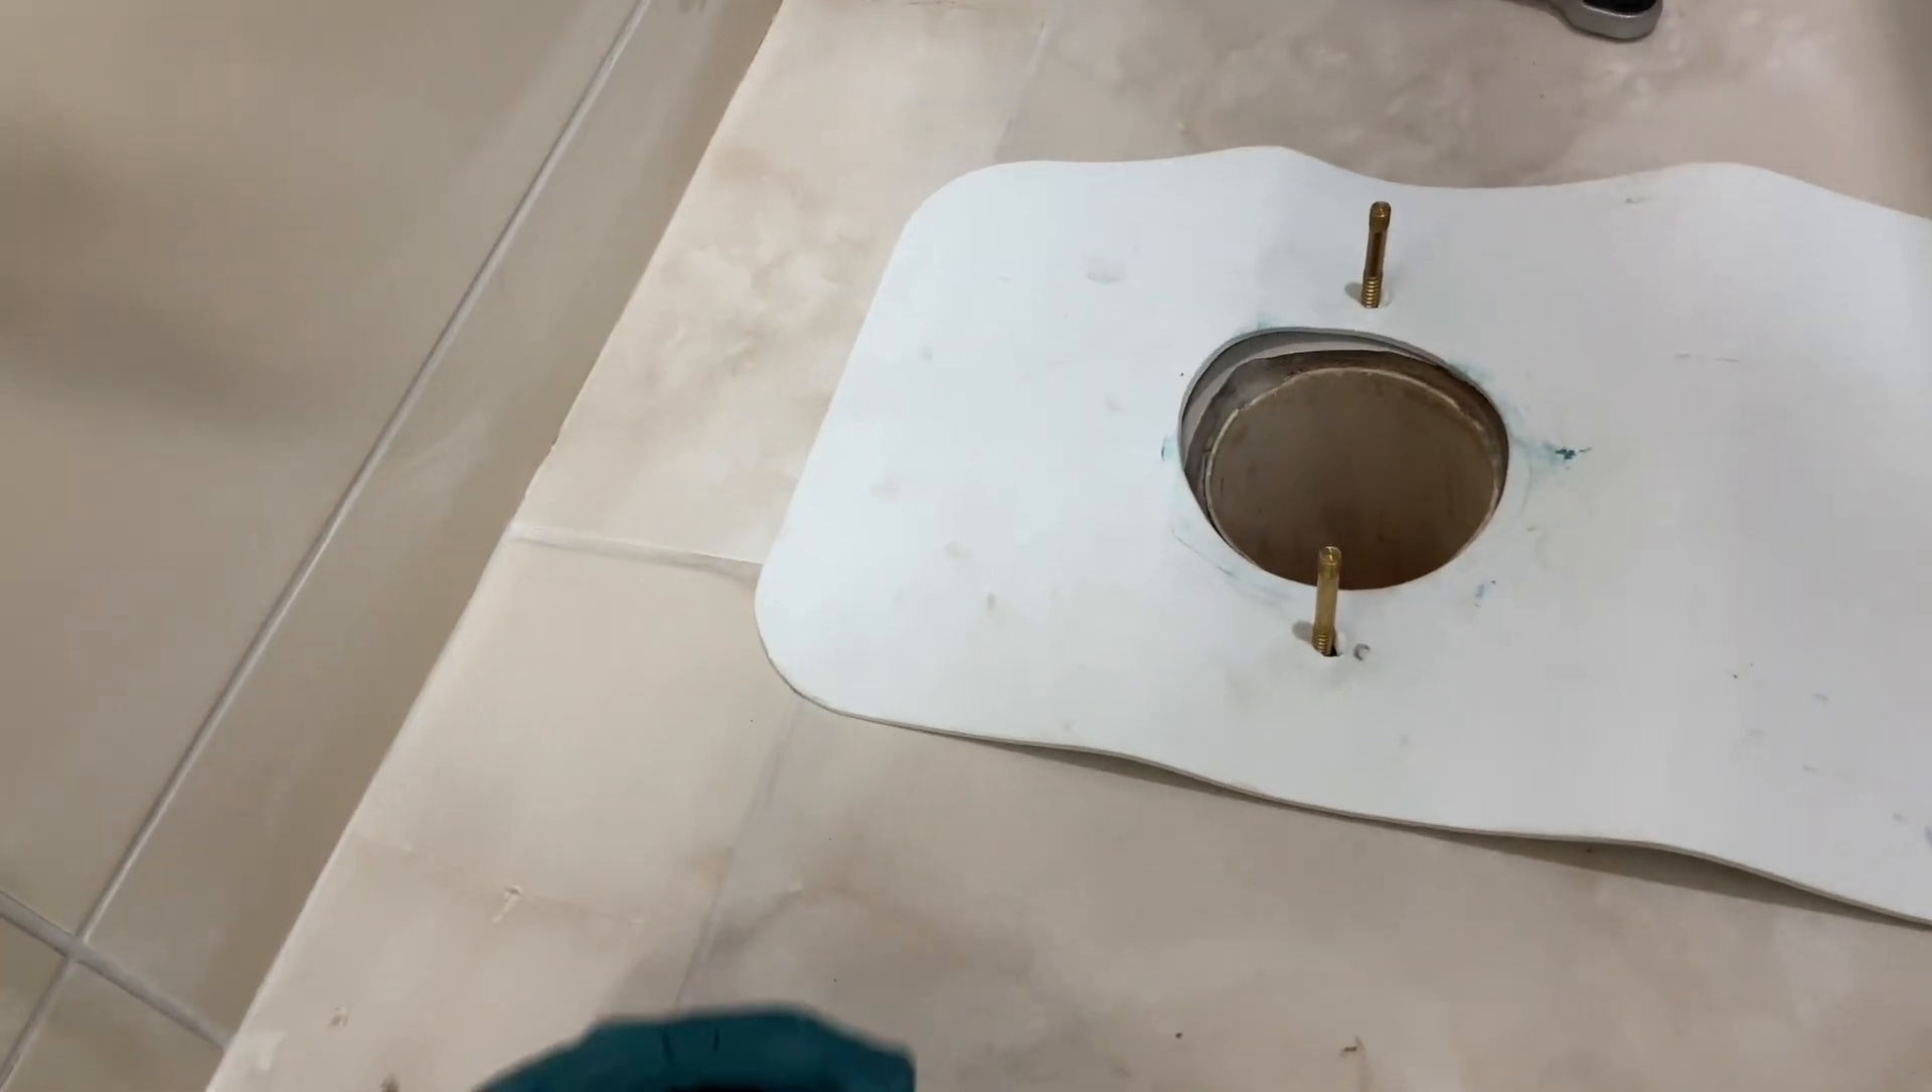E aqui a gente coloca o tapetezinho, ó. Já botei os parafusos.